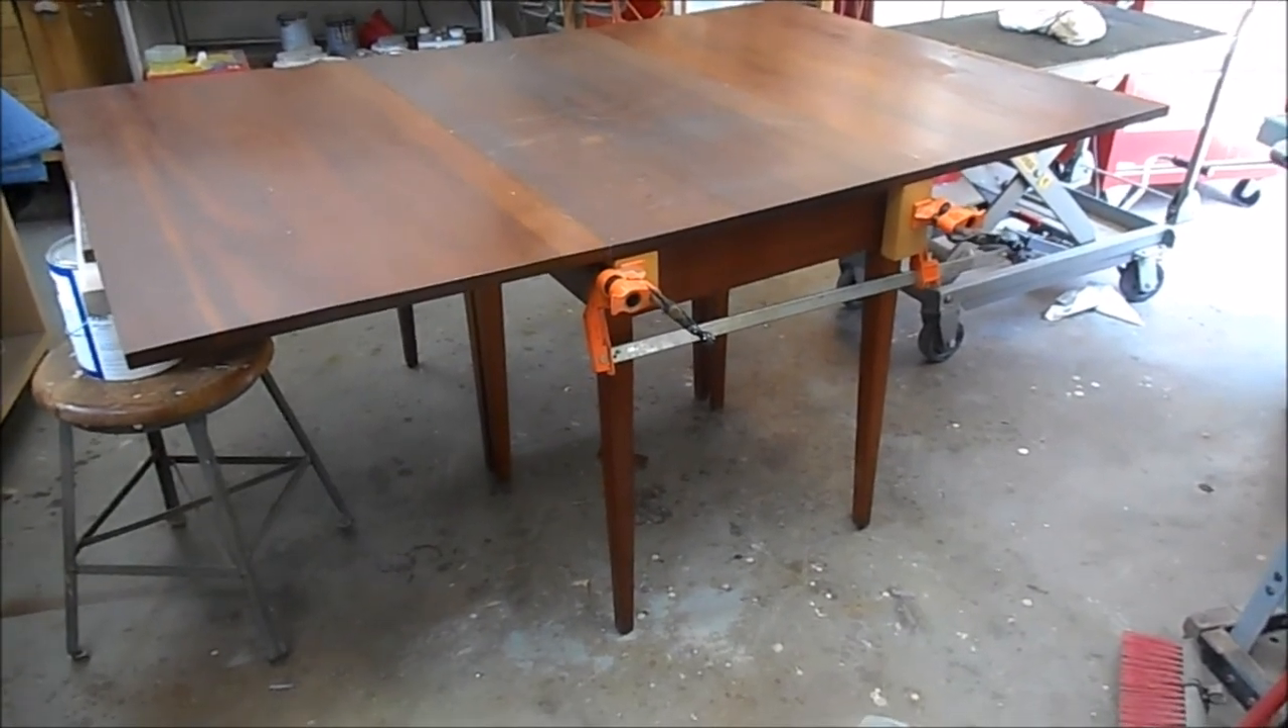Okay the leg assemblies are on we've got the pipe clamps on clamping up the new joint long ways.